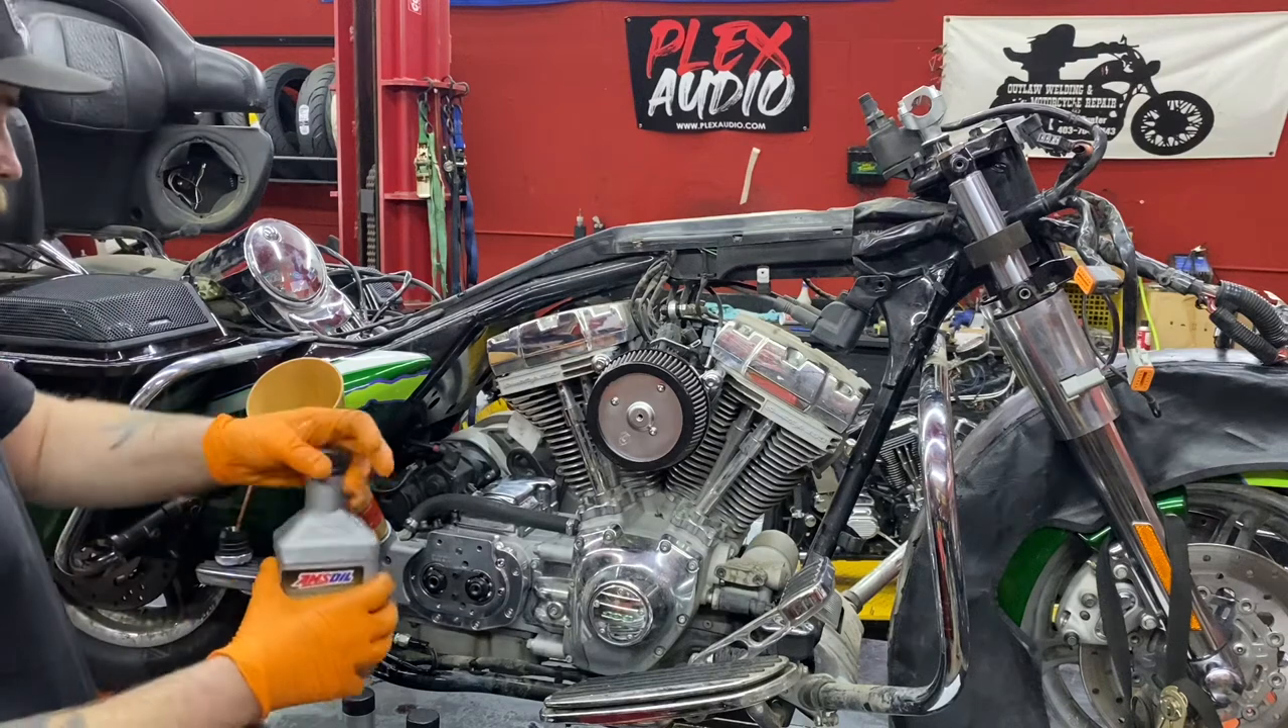We've got our air filter on there.